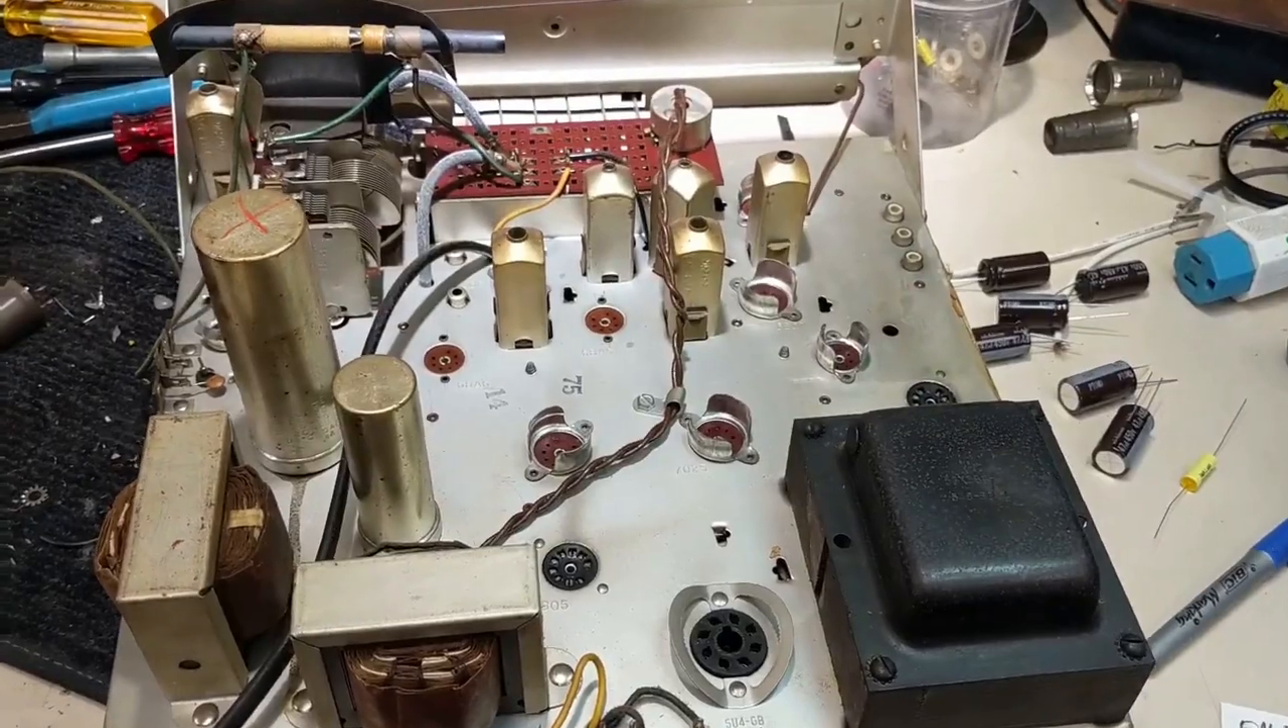I took all the tubes out because they were covered in nicotine stains.